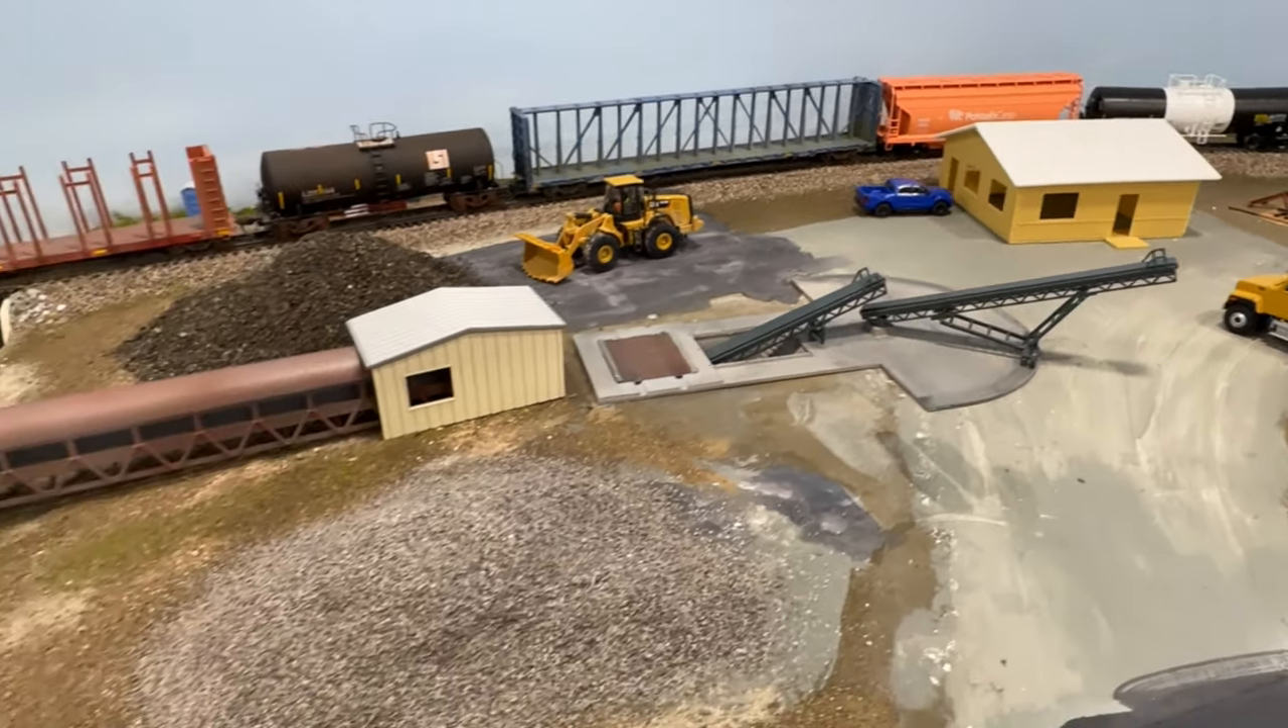I've placed the buildings back where they belong and the scene is really starting to come to life.